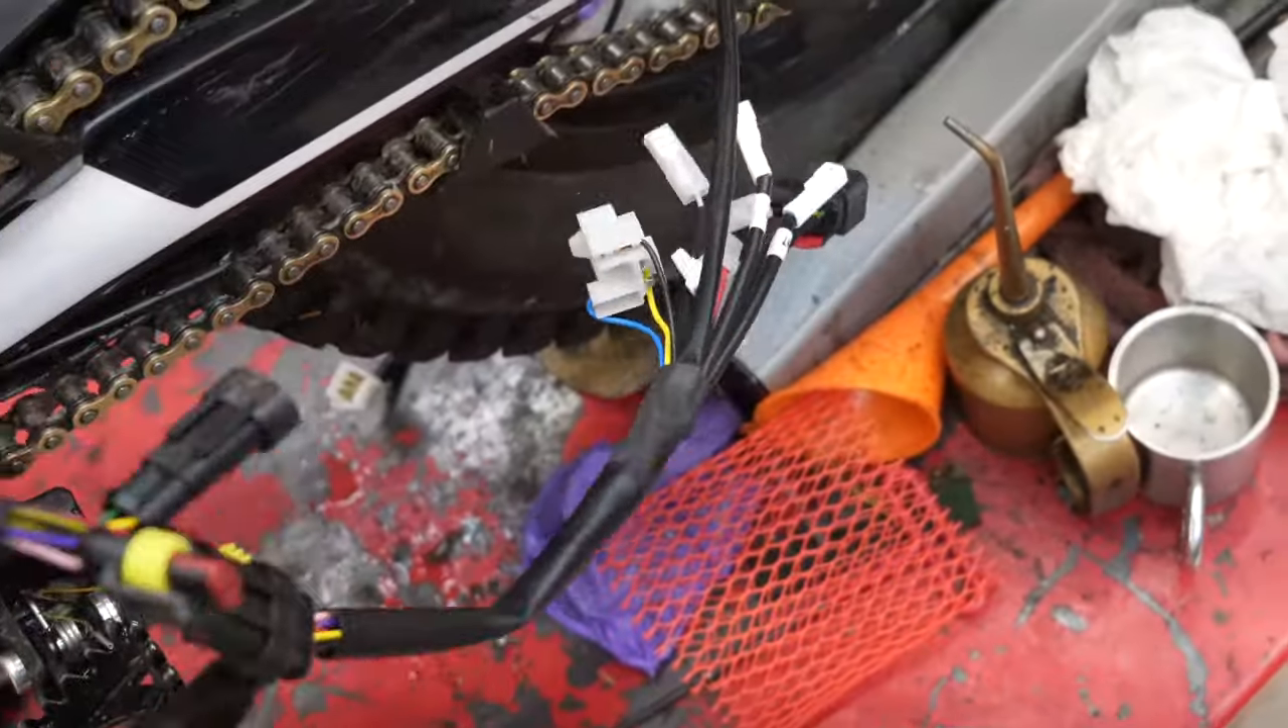And here's the rest of that loom, it's just hanging there right now.